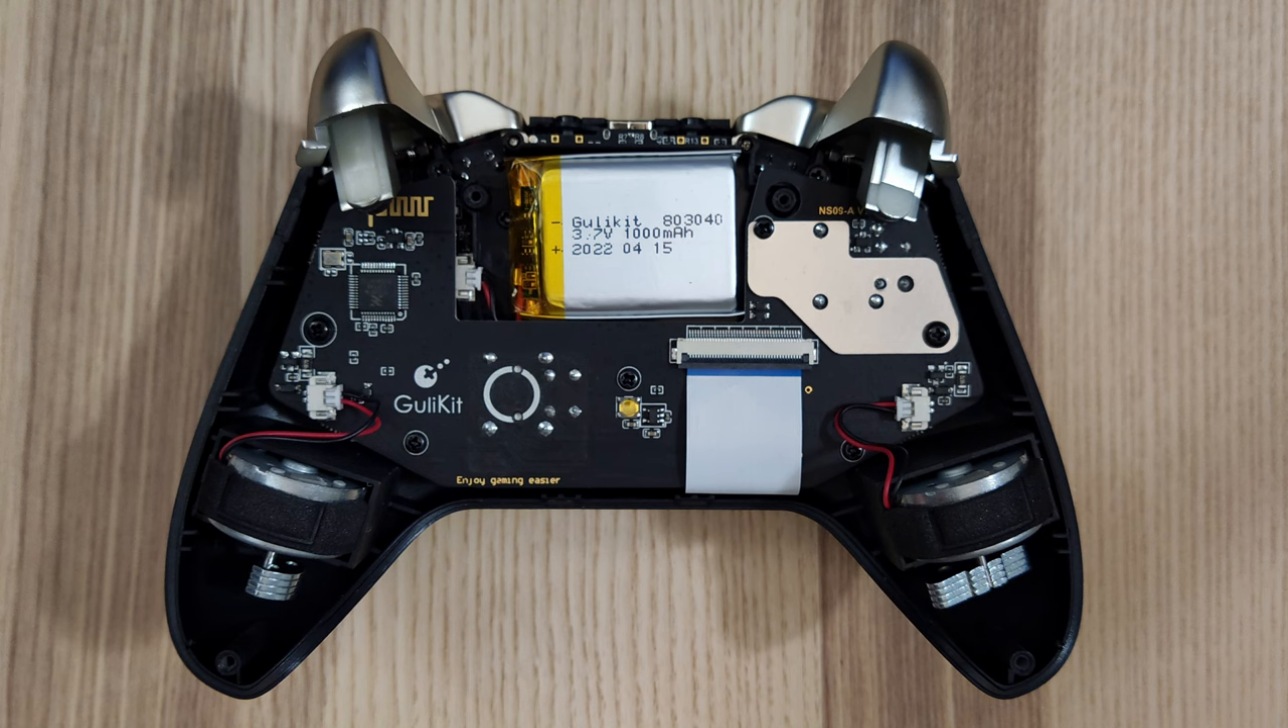With the back off, you can see the controller and all its layout here.